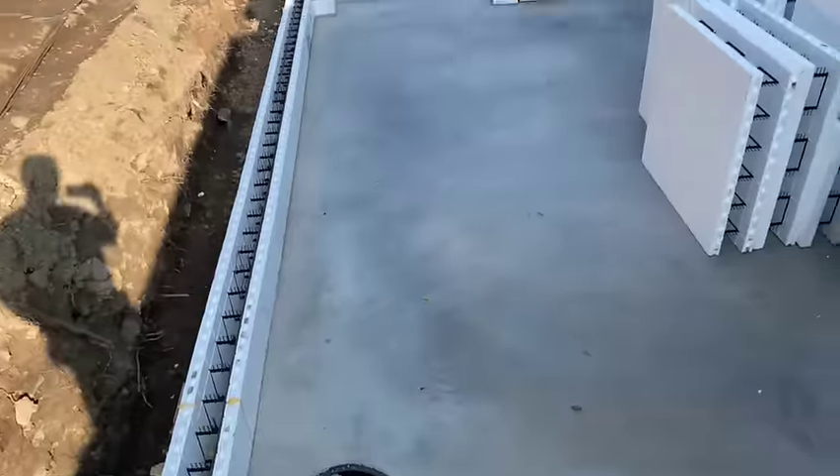We got our floor poured we got our first course of block in.